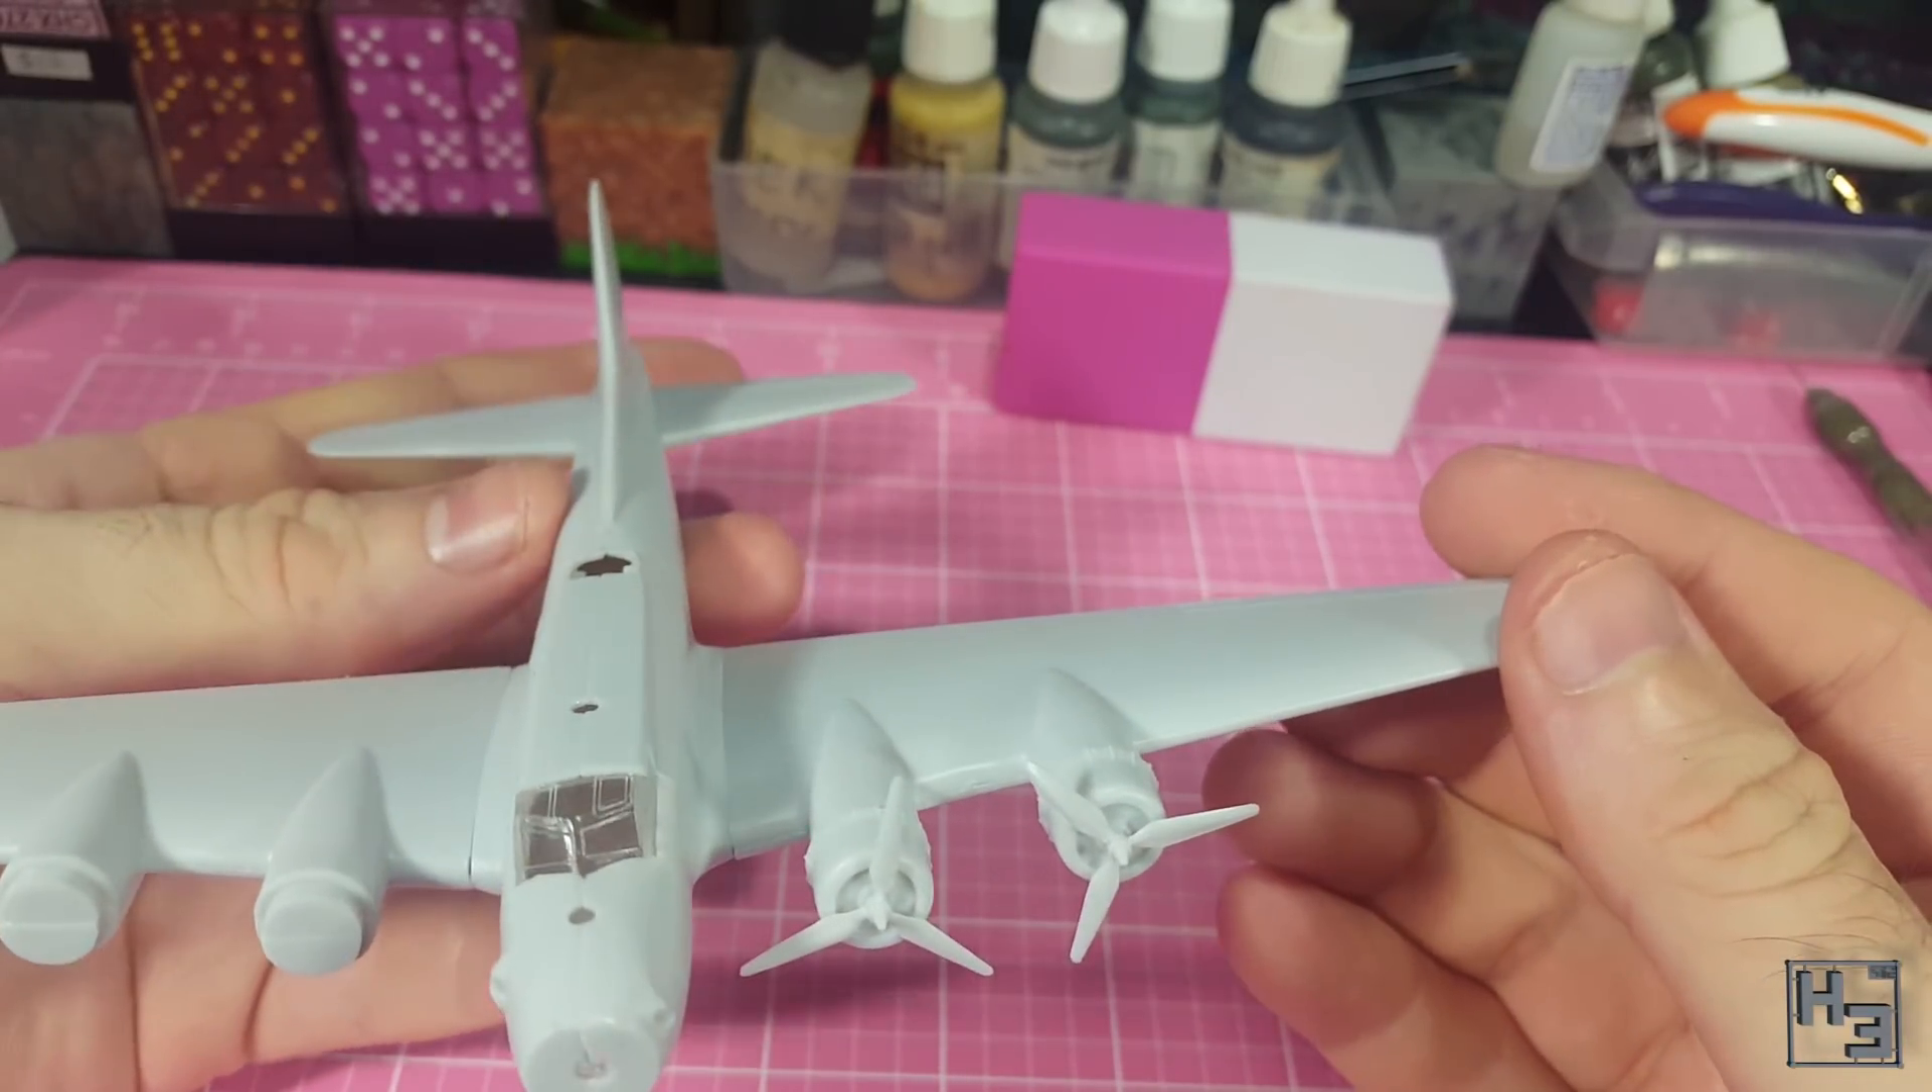My propellers don't line up exactly with each other and it looks a little bit messy, but I don't really think that matters.